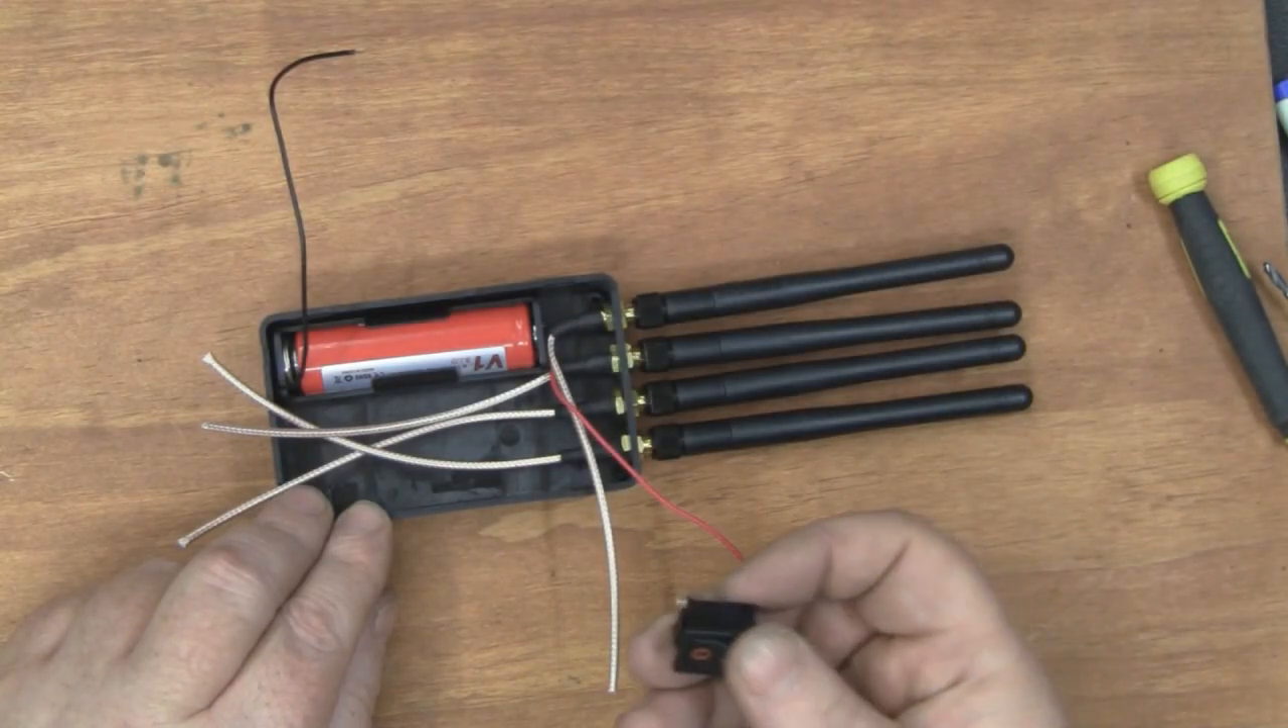I've mounted the antennas on just to get a feel to see how actually big this is going to end up being and i've mounted the battery in as well.